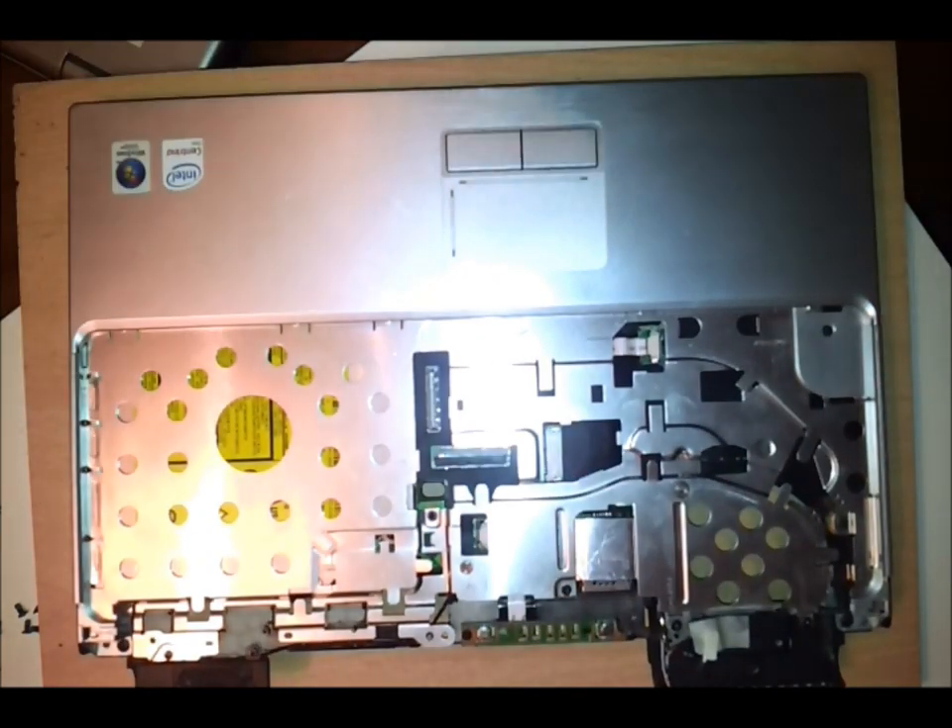Okay, so now we're left with just the base of the laptop.